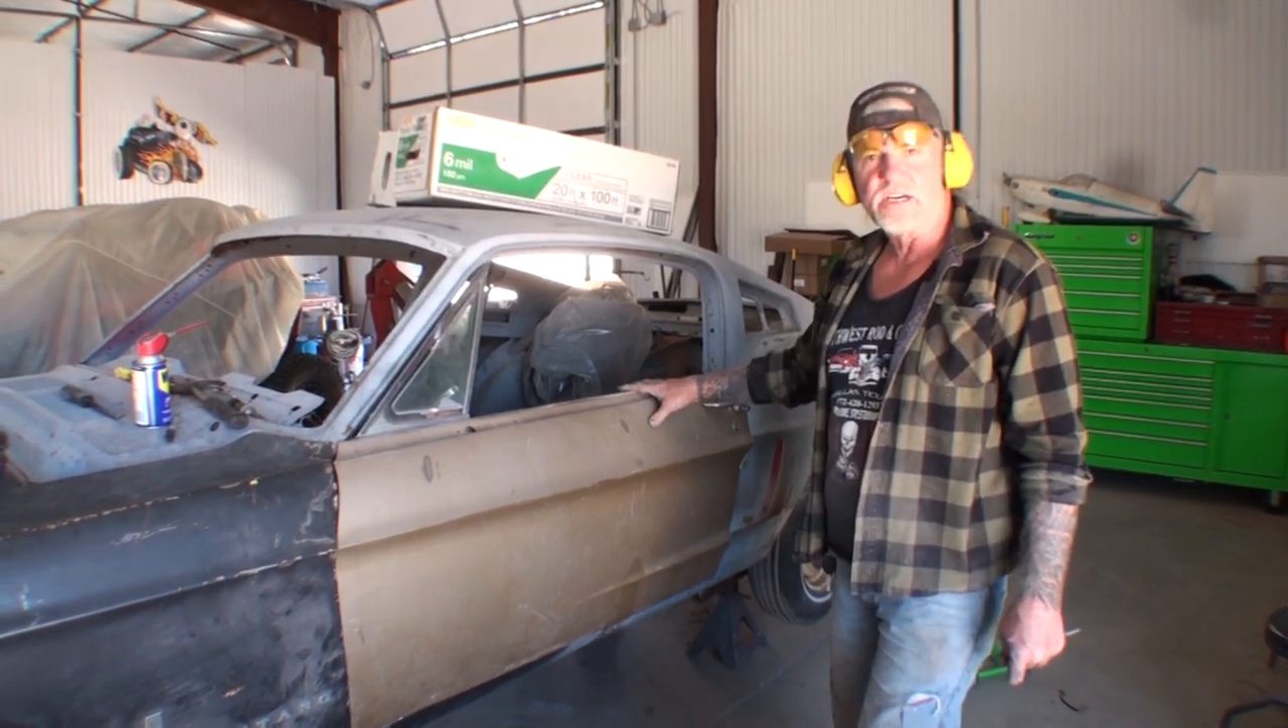I got the door hung on the car.